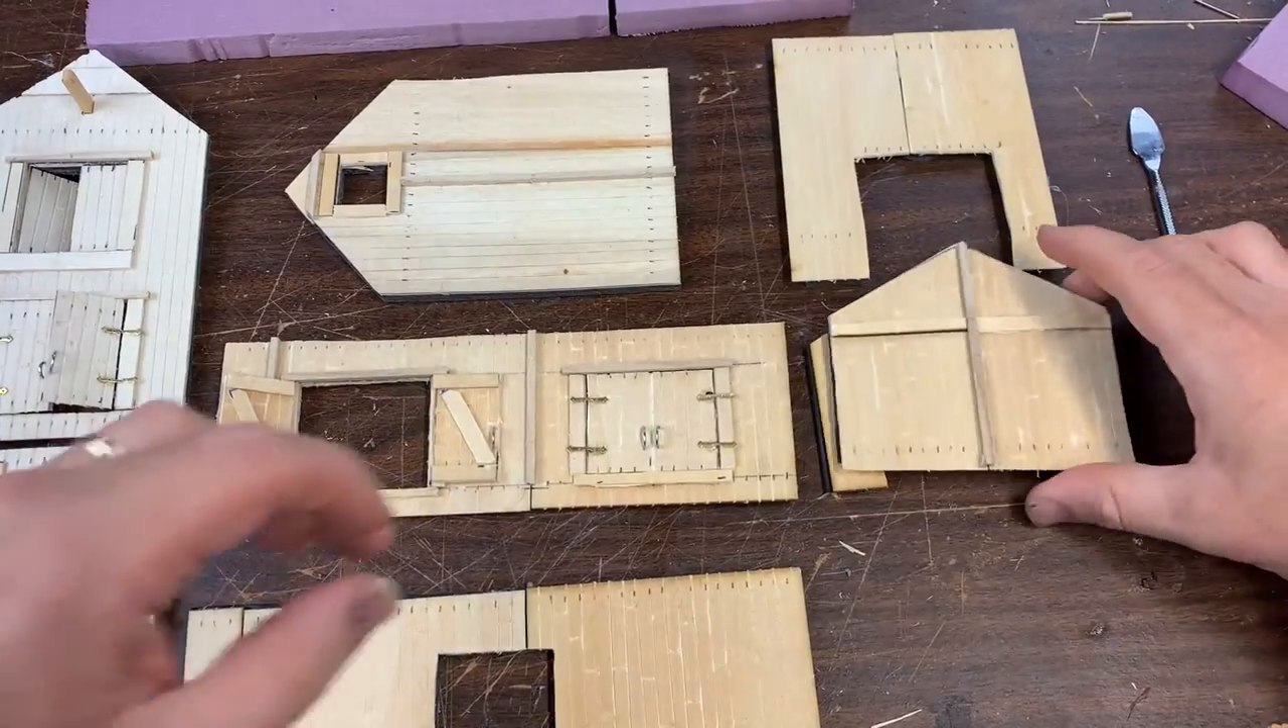At this point, I now had all the walls ready, sitting as flat plates waiting to be glued together.